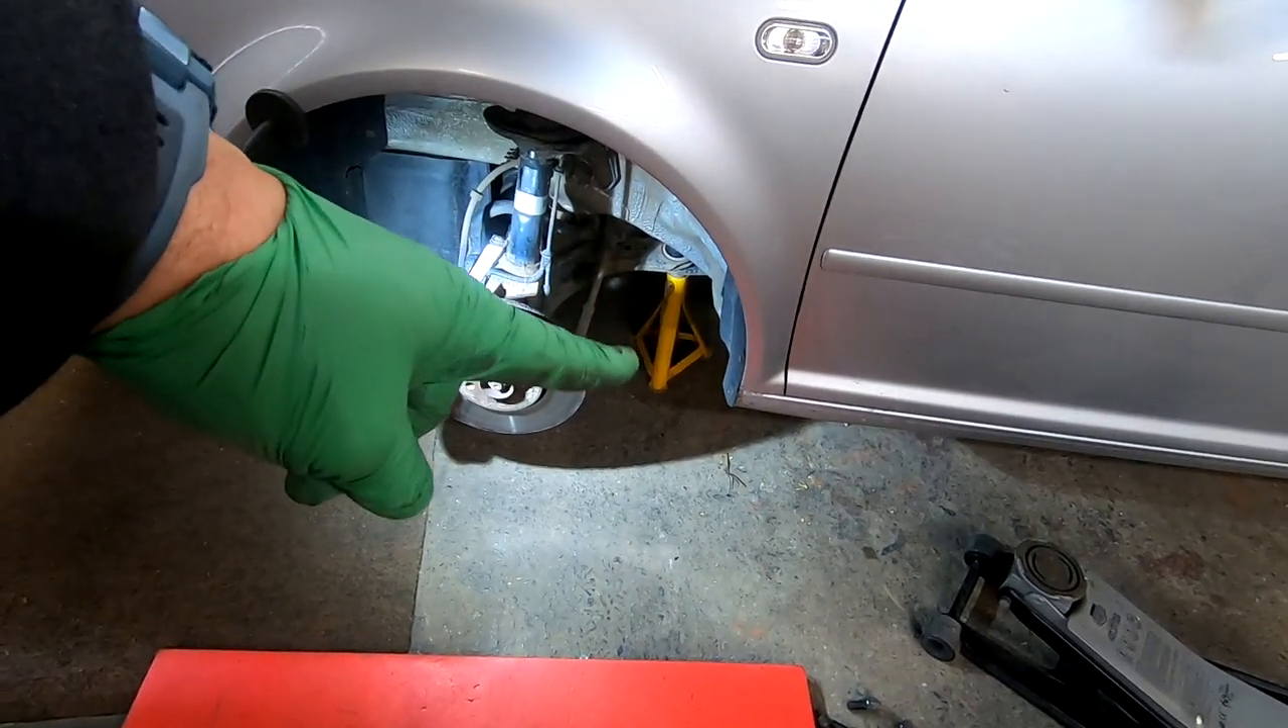All we've got to do is put the wheel on, get it off the axle stands and then torque the bolts up.